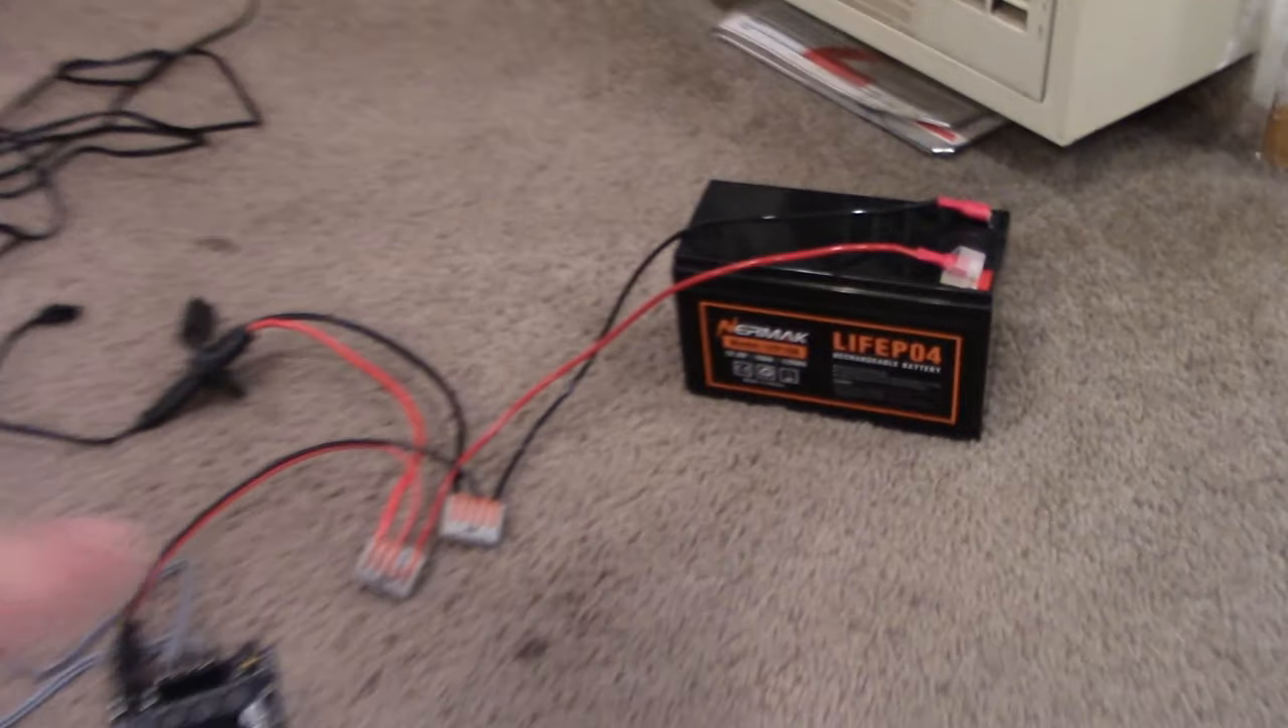Now we have the battery hooked up to these connector boxes red and black through these wires.